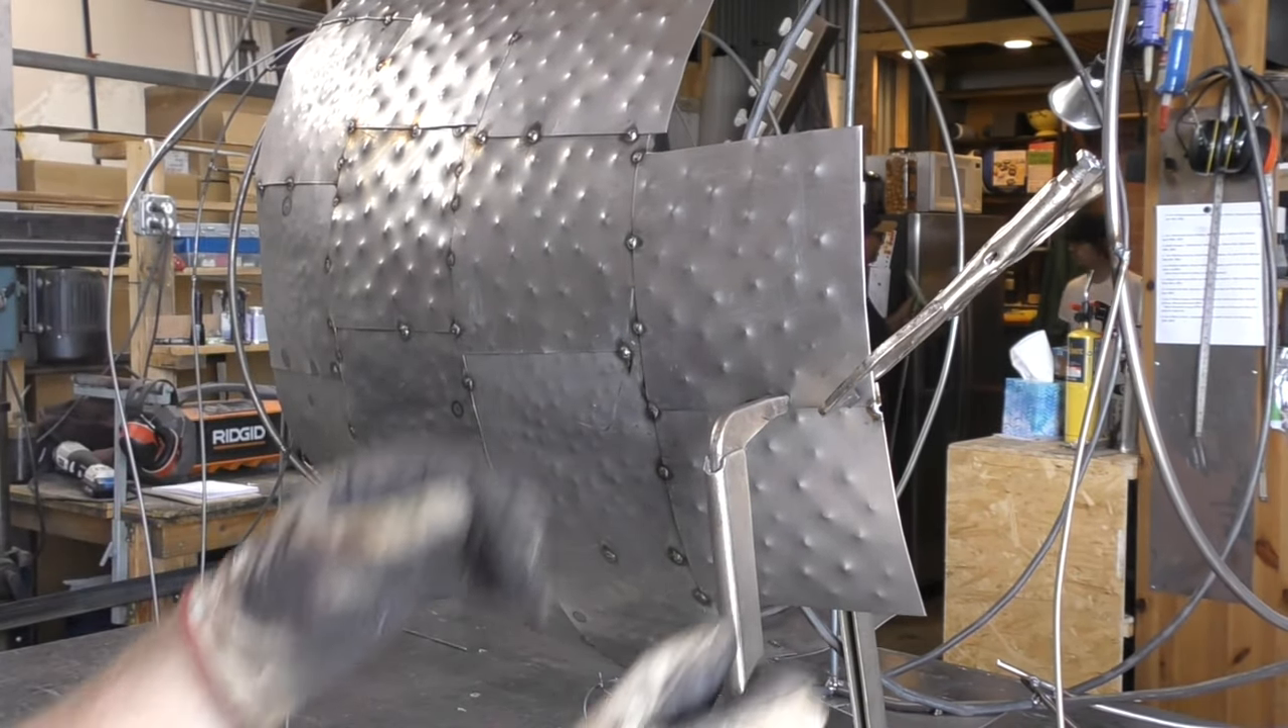I've got a wire frame here that I had first created and now I'm adding these little plates to kind of create the skin and I need to do hundreds more.